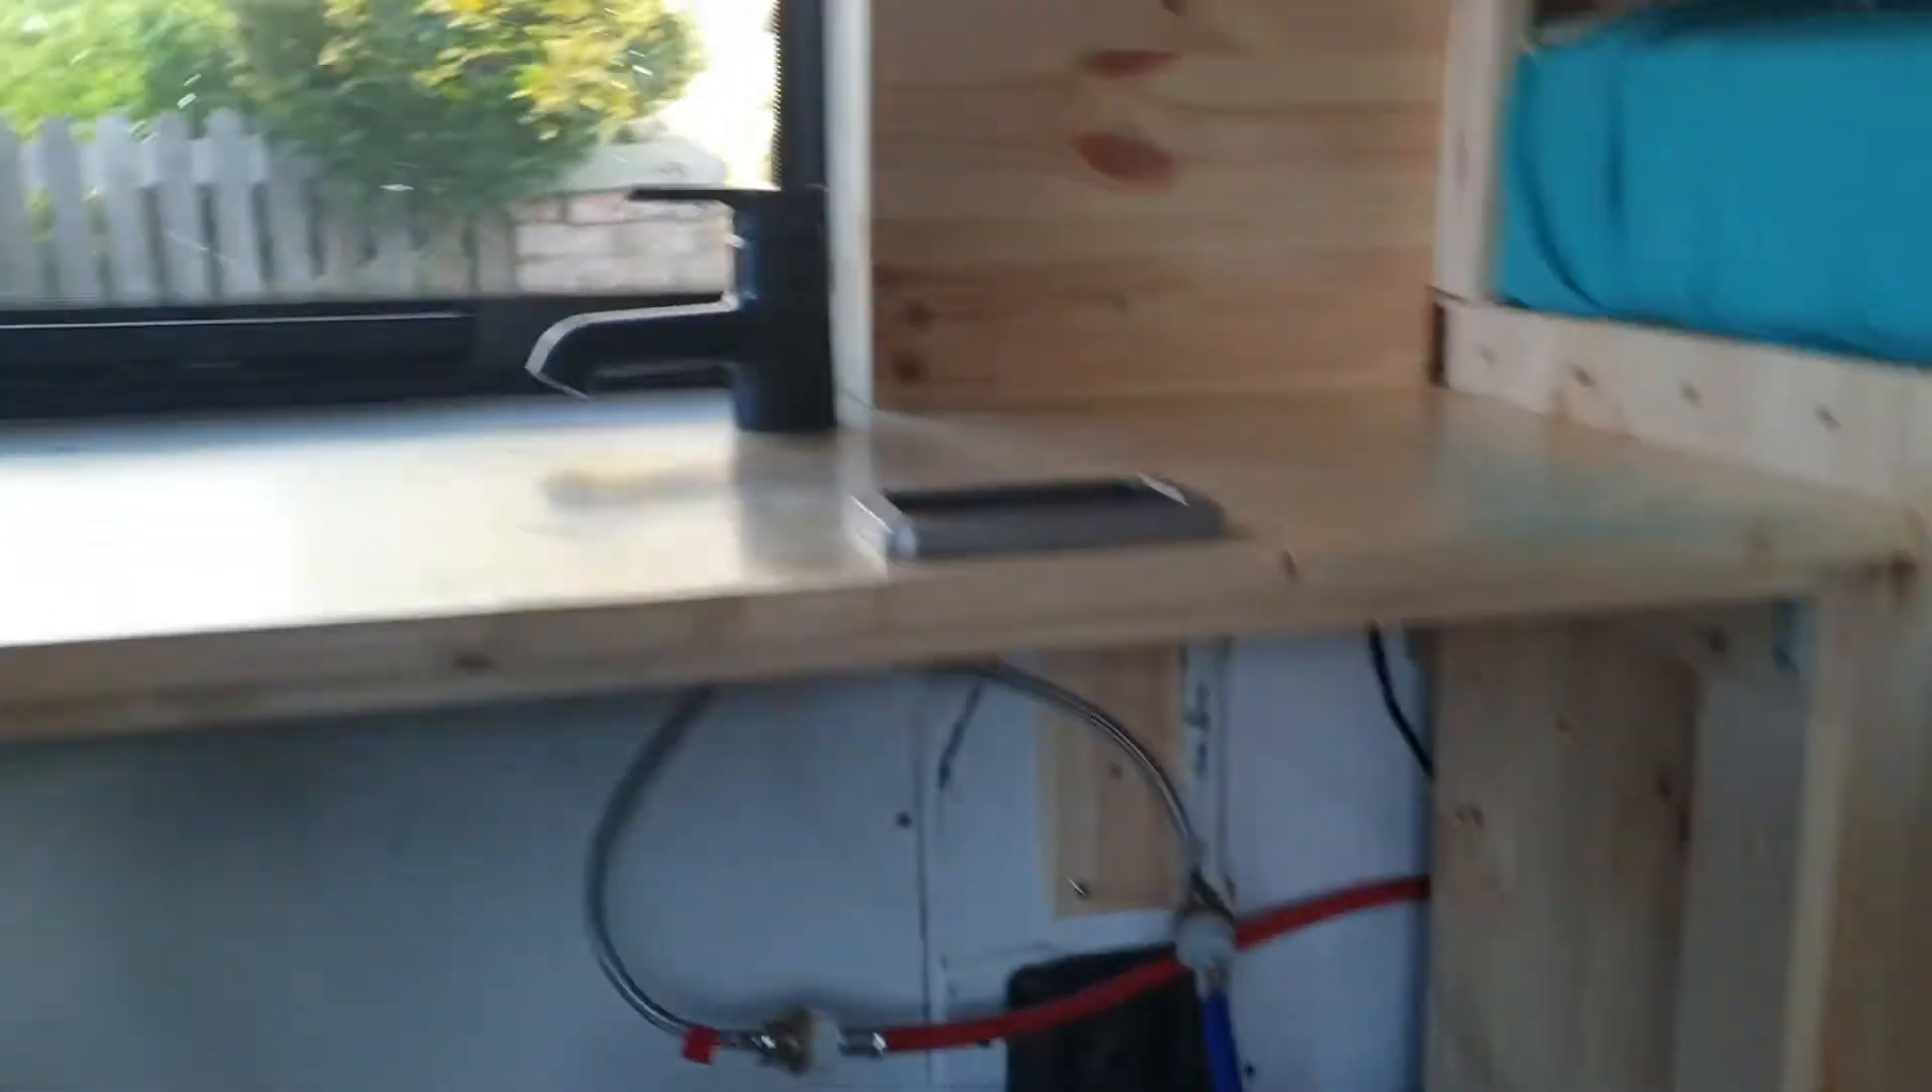Okay so the tap is fitted and there's the pipework down there and he's just going to fit some plug holes in there because you get a little one of these.